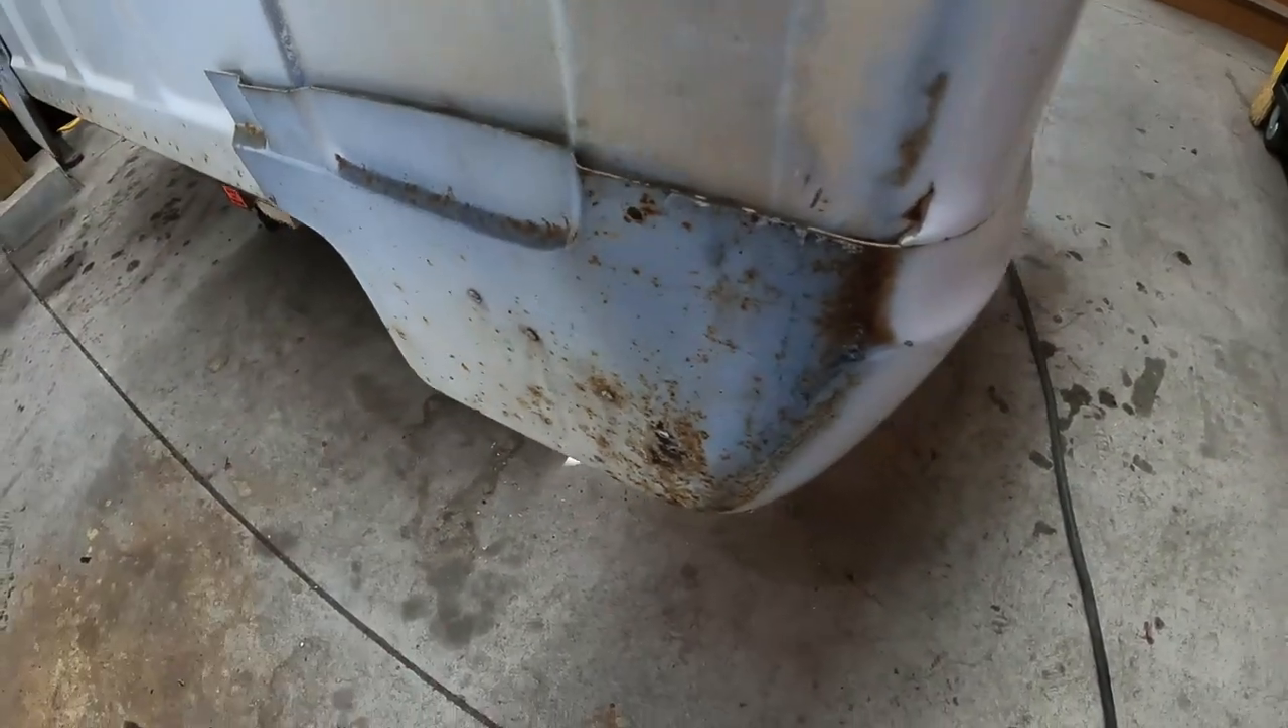The bad part is is he left a lot of gap in there for a lot of water to get down into.